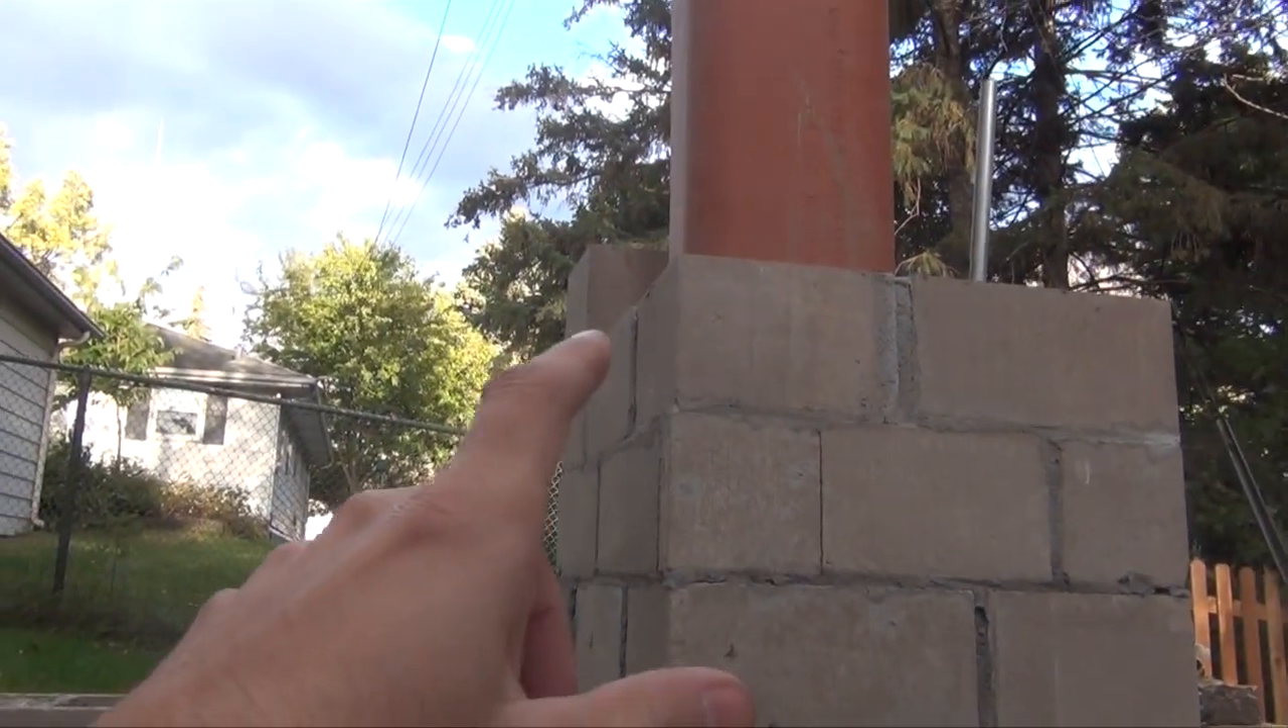So I got part of the chimney installed. I have half of it done.